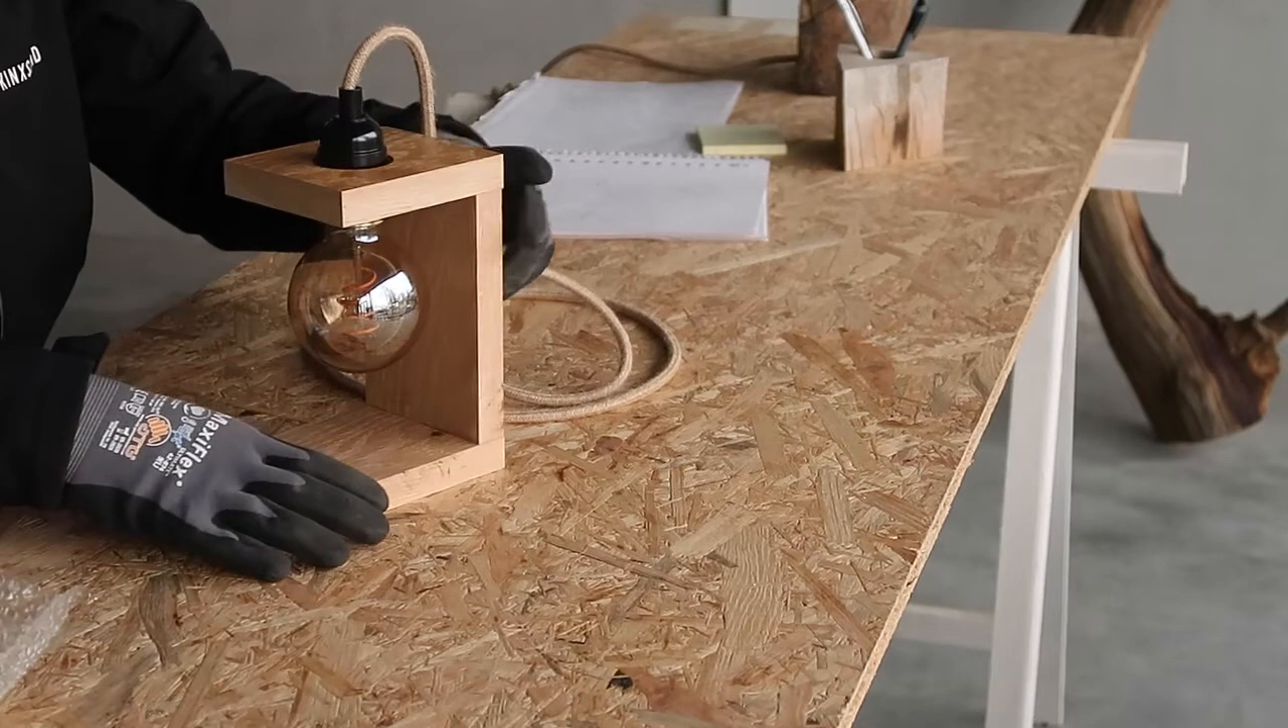Put in a light bulb here voila that looks like the lamp we designed.